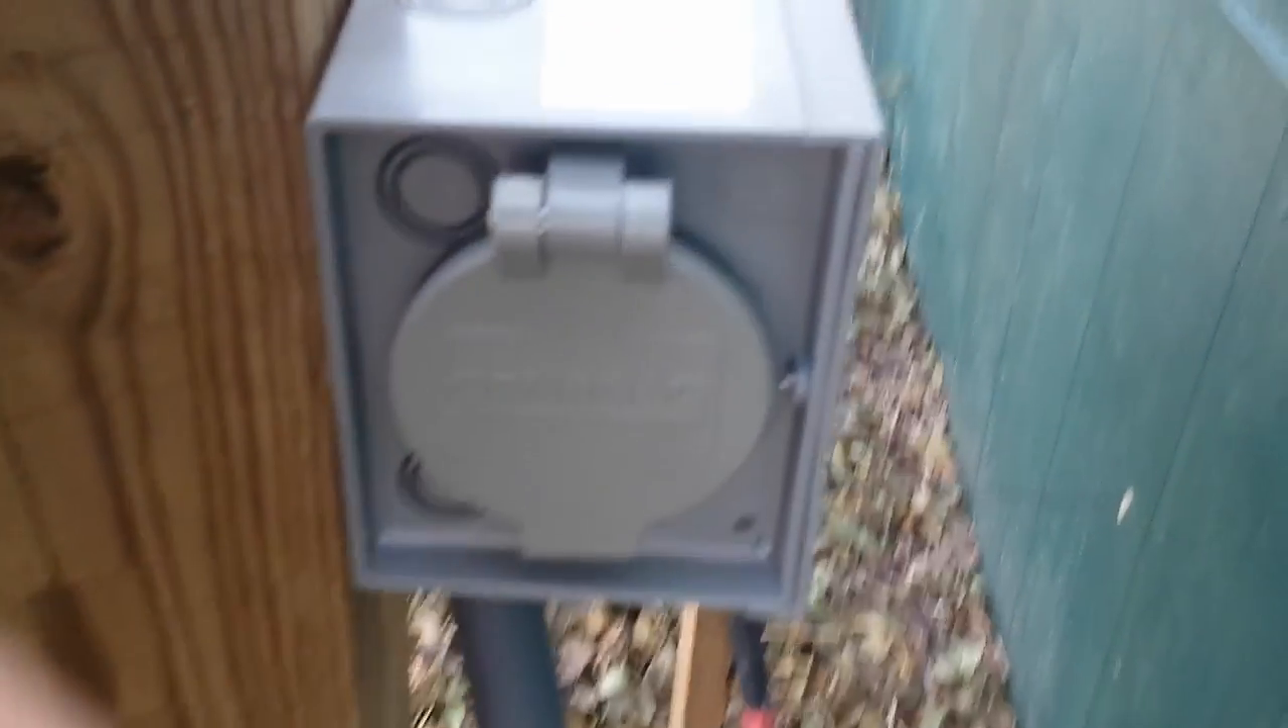We've got our inlet box in here installed right here.